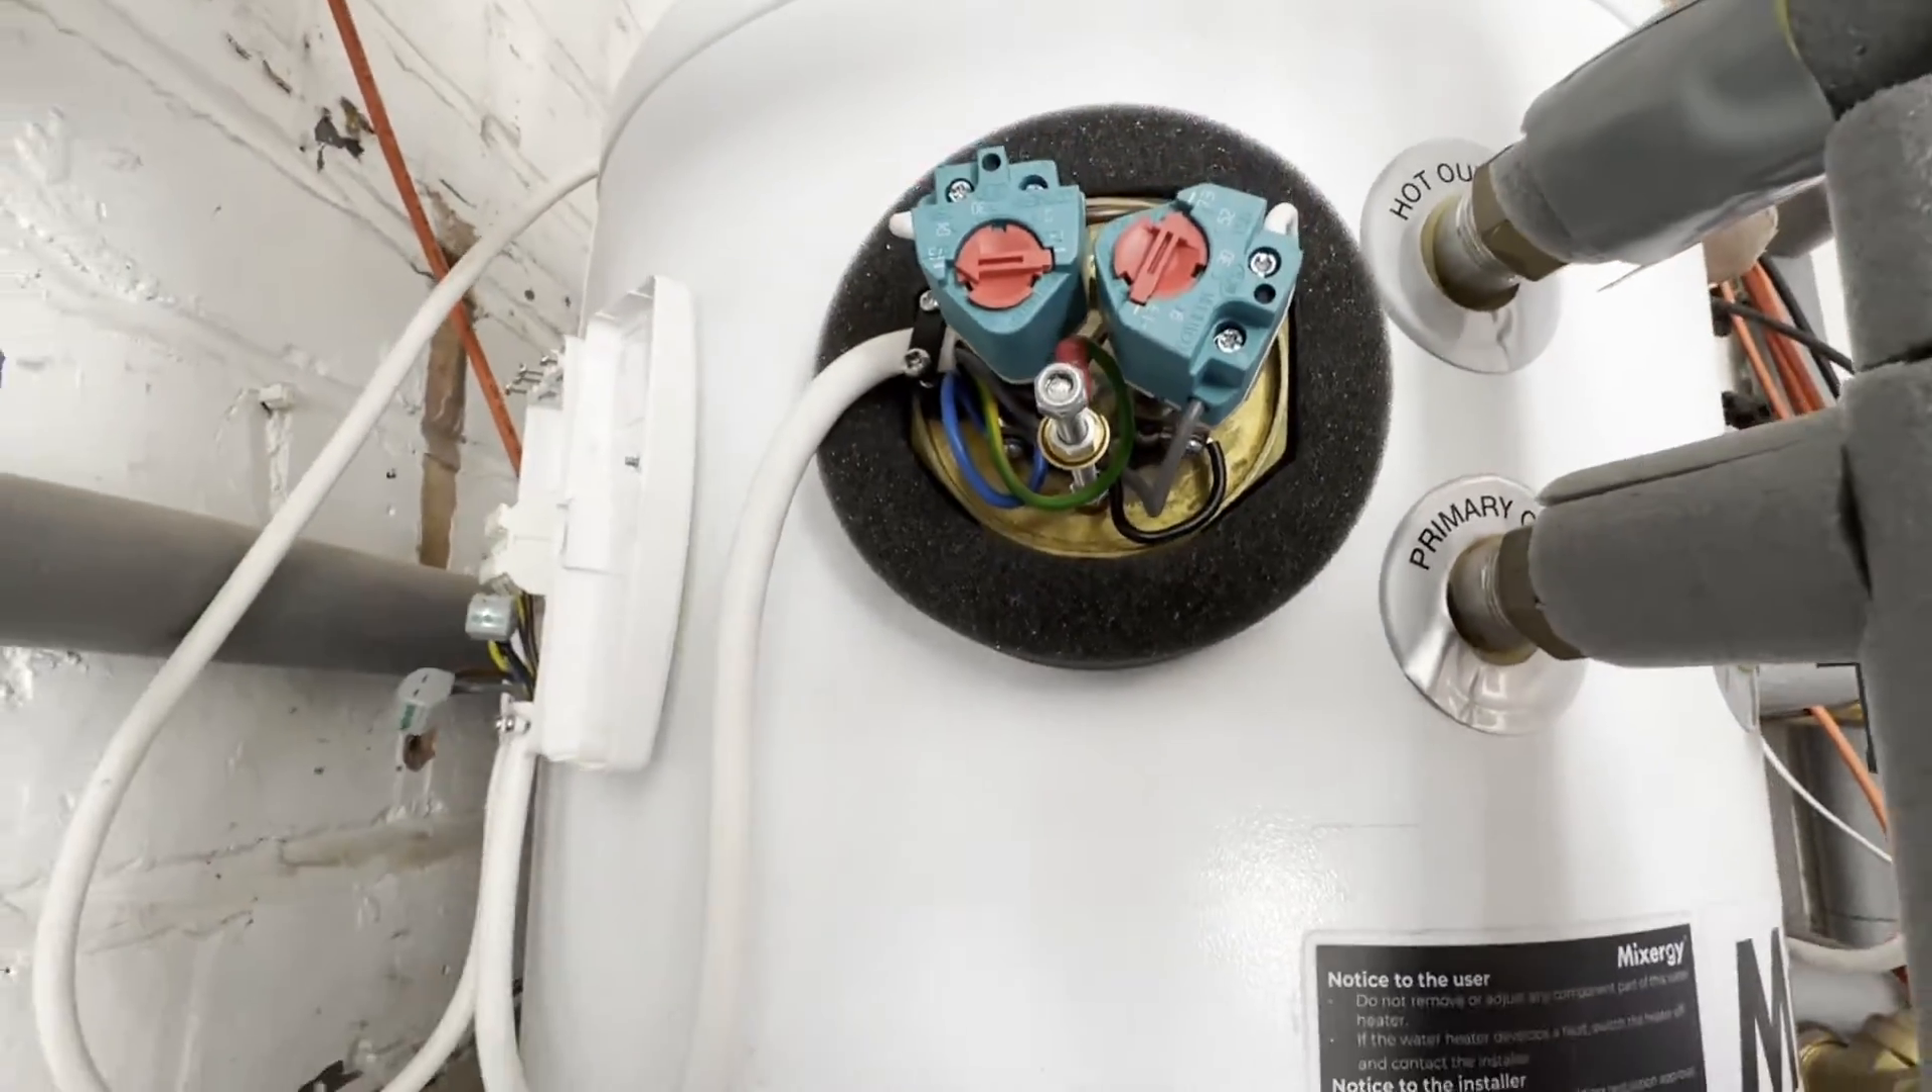Okay, so I've opened the cover for the thermostat or the element rather.